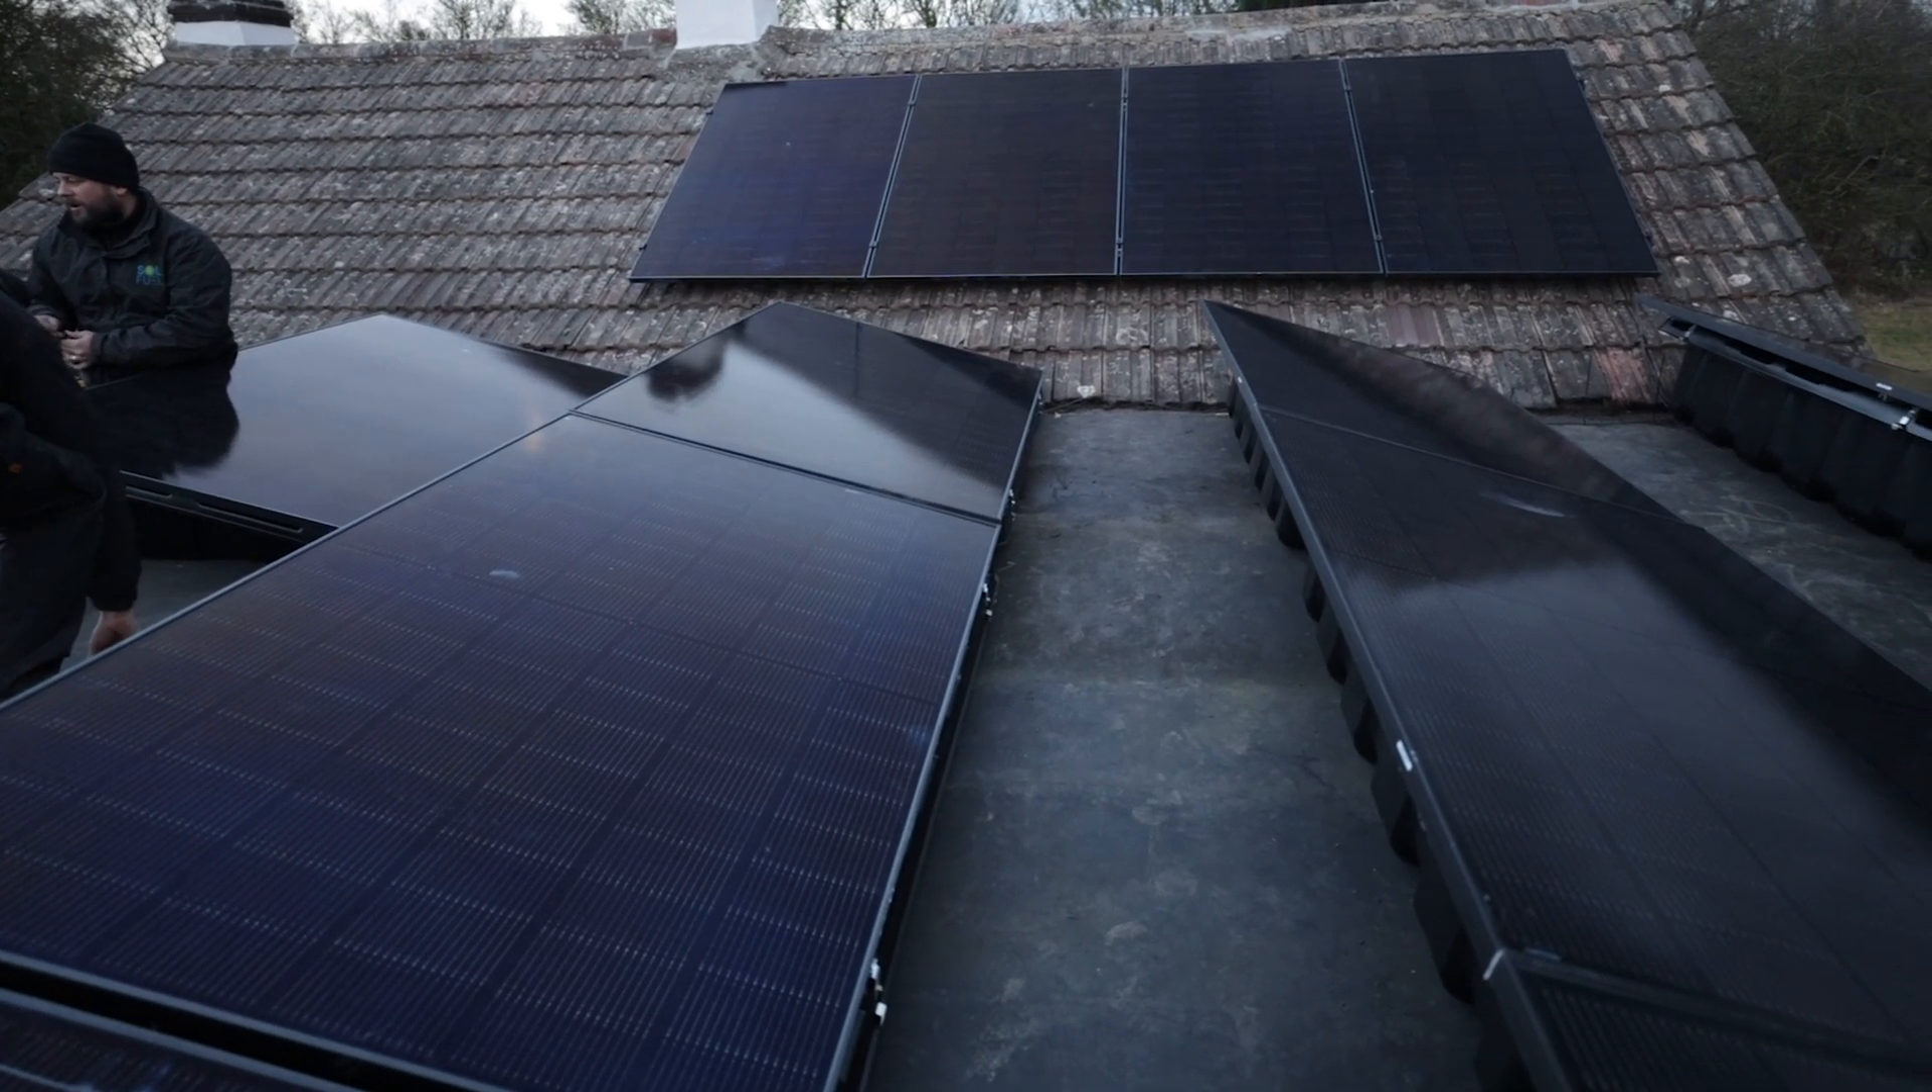We're done up here now. So we've got our four panels on the roof.